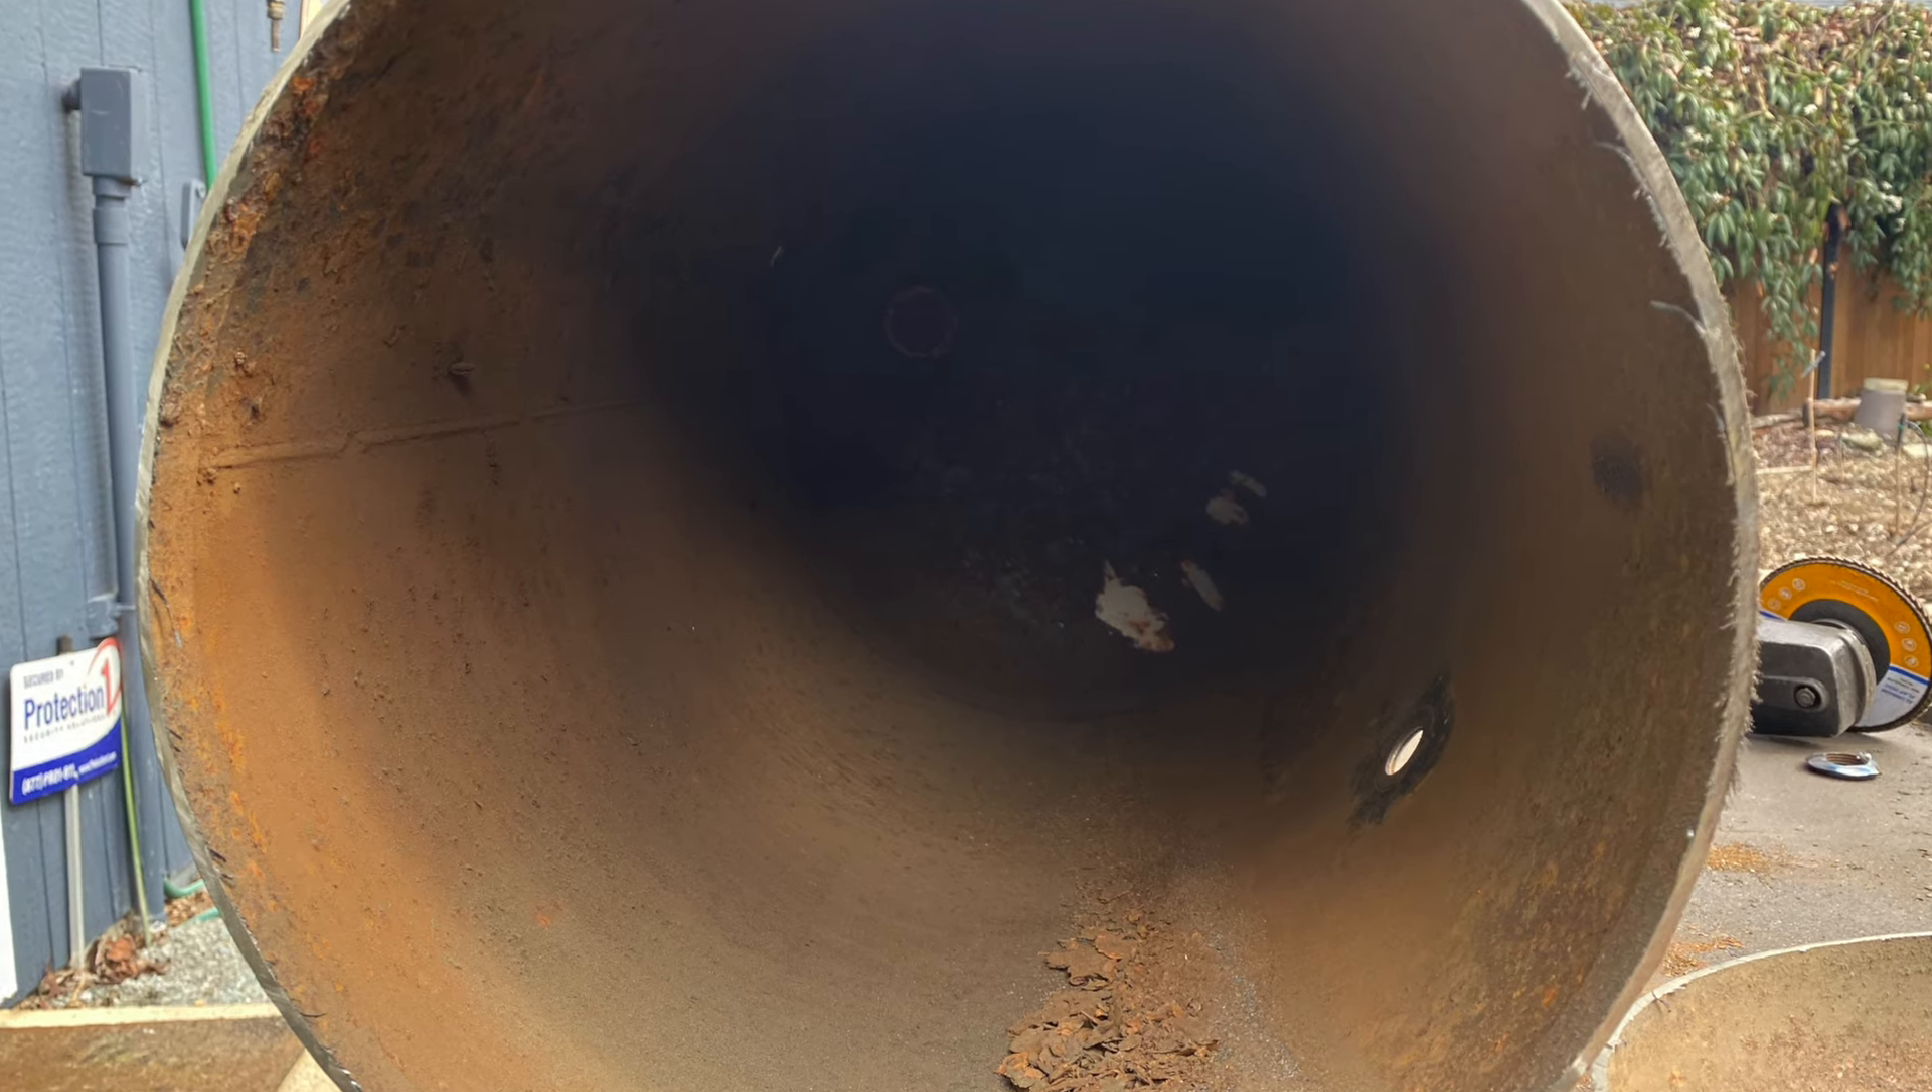Also, I took the plunge and removed the end of the tank.